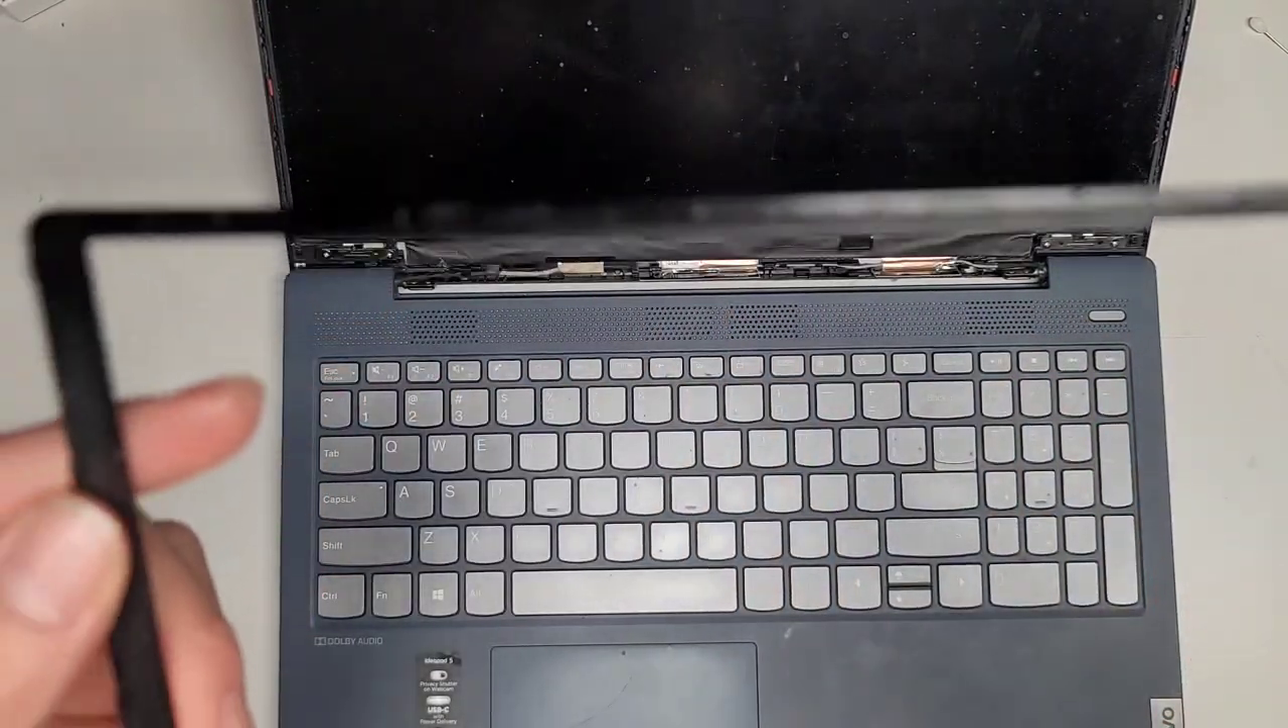We have the screen bezel out.